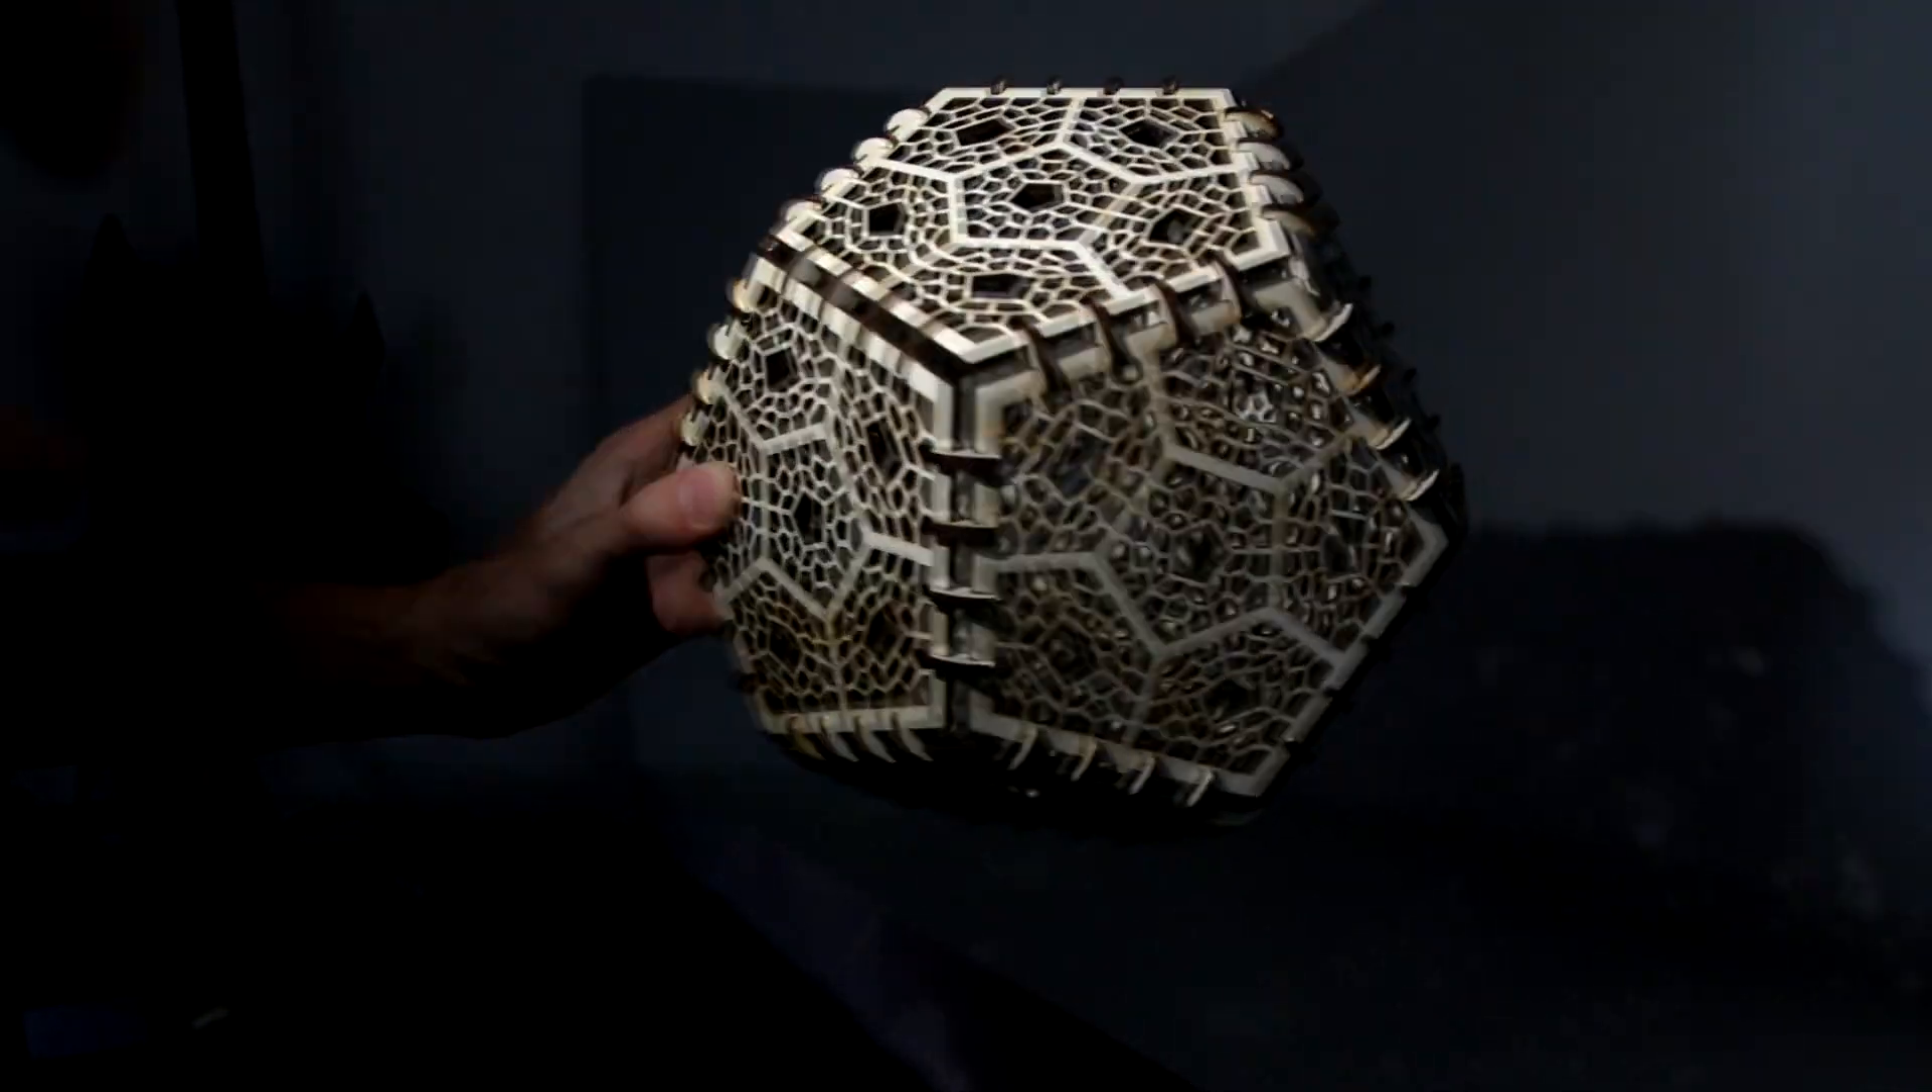So with all the parts finished assembling I think this lamp looks absolutely amazing.